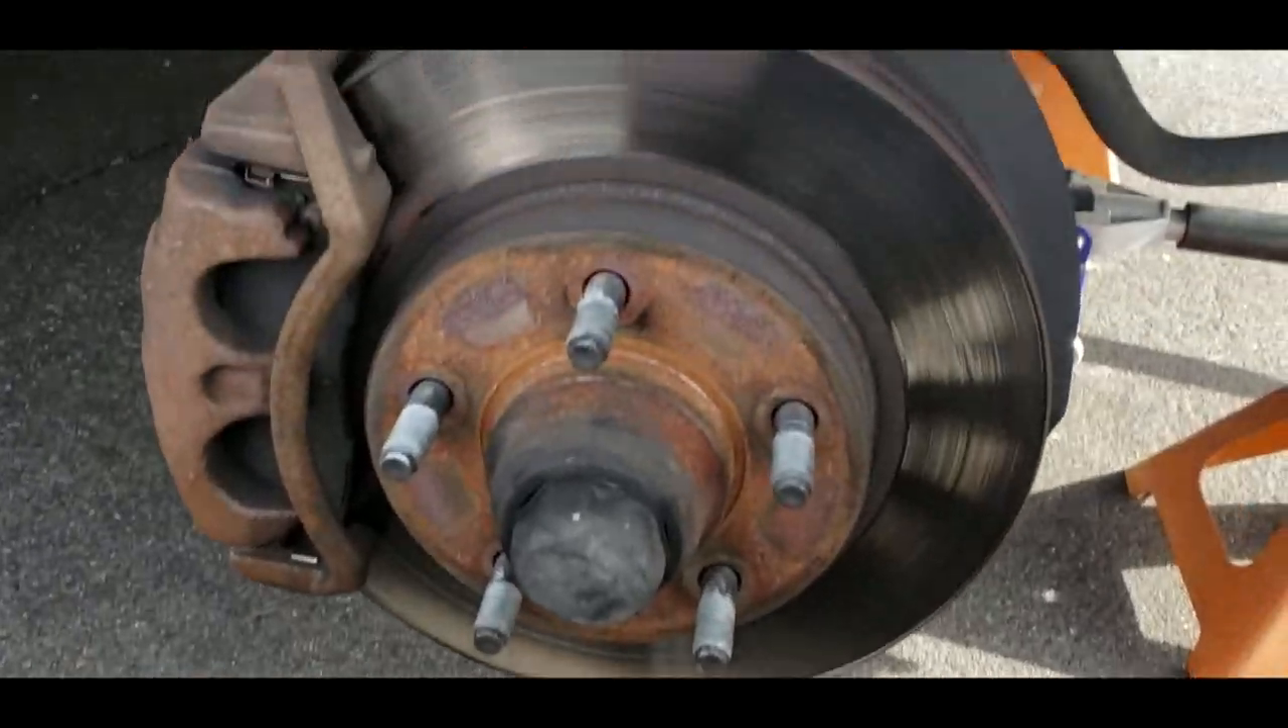I got the tire off this morning.